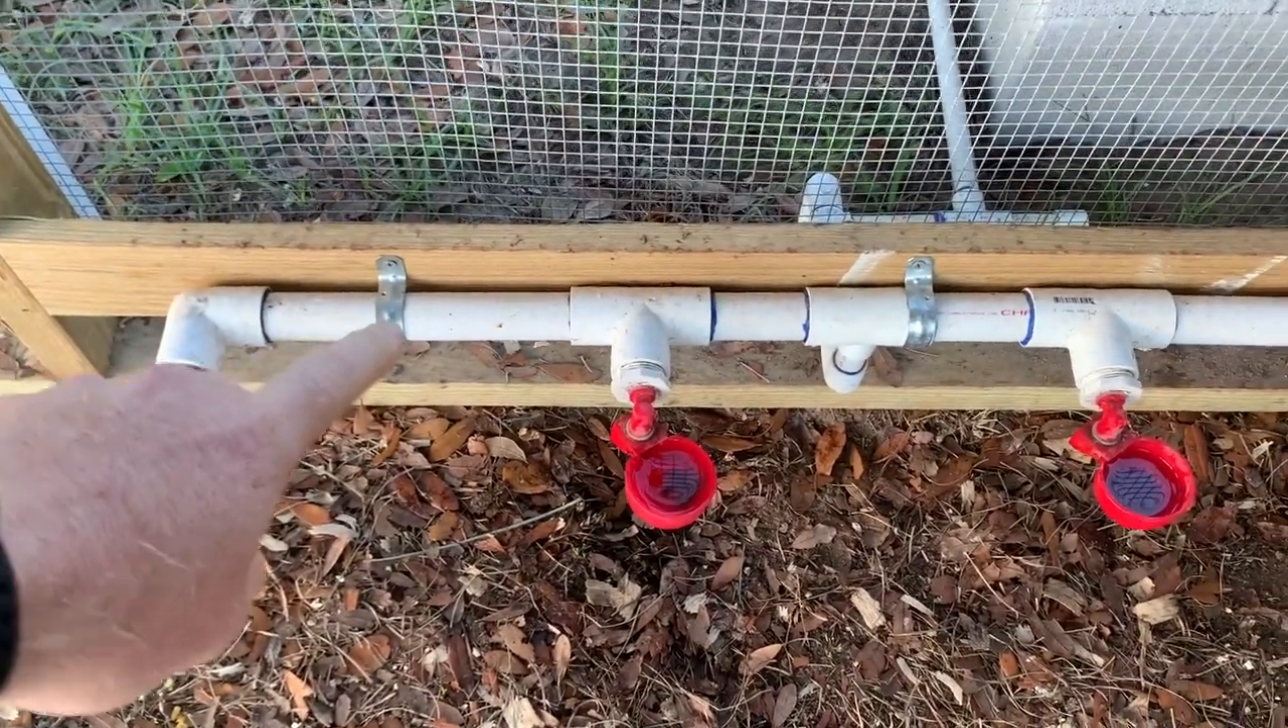So here's the header for the watering system. It's all glued together and installed.